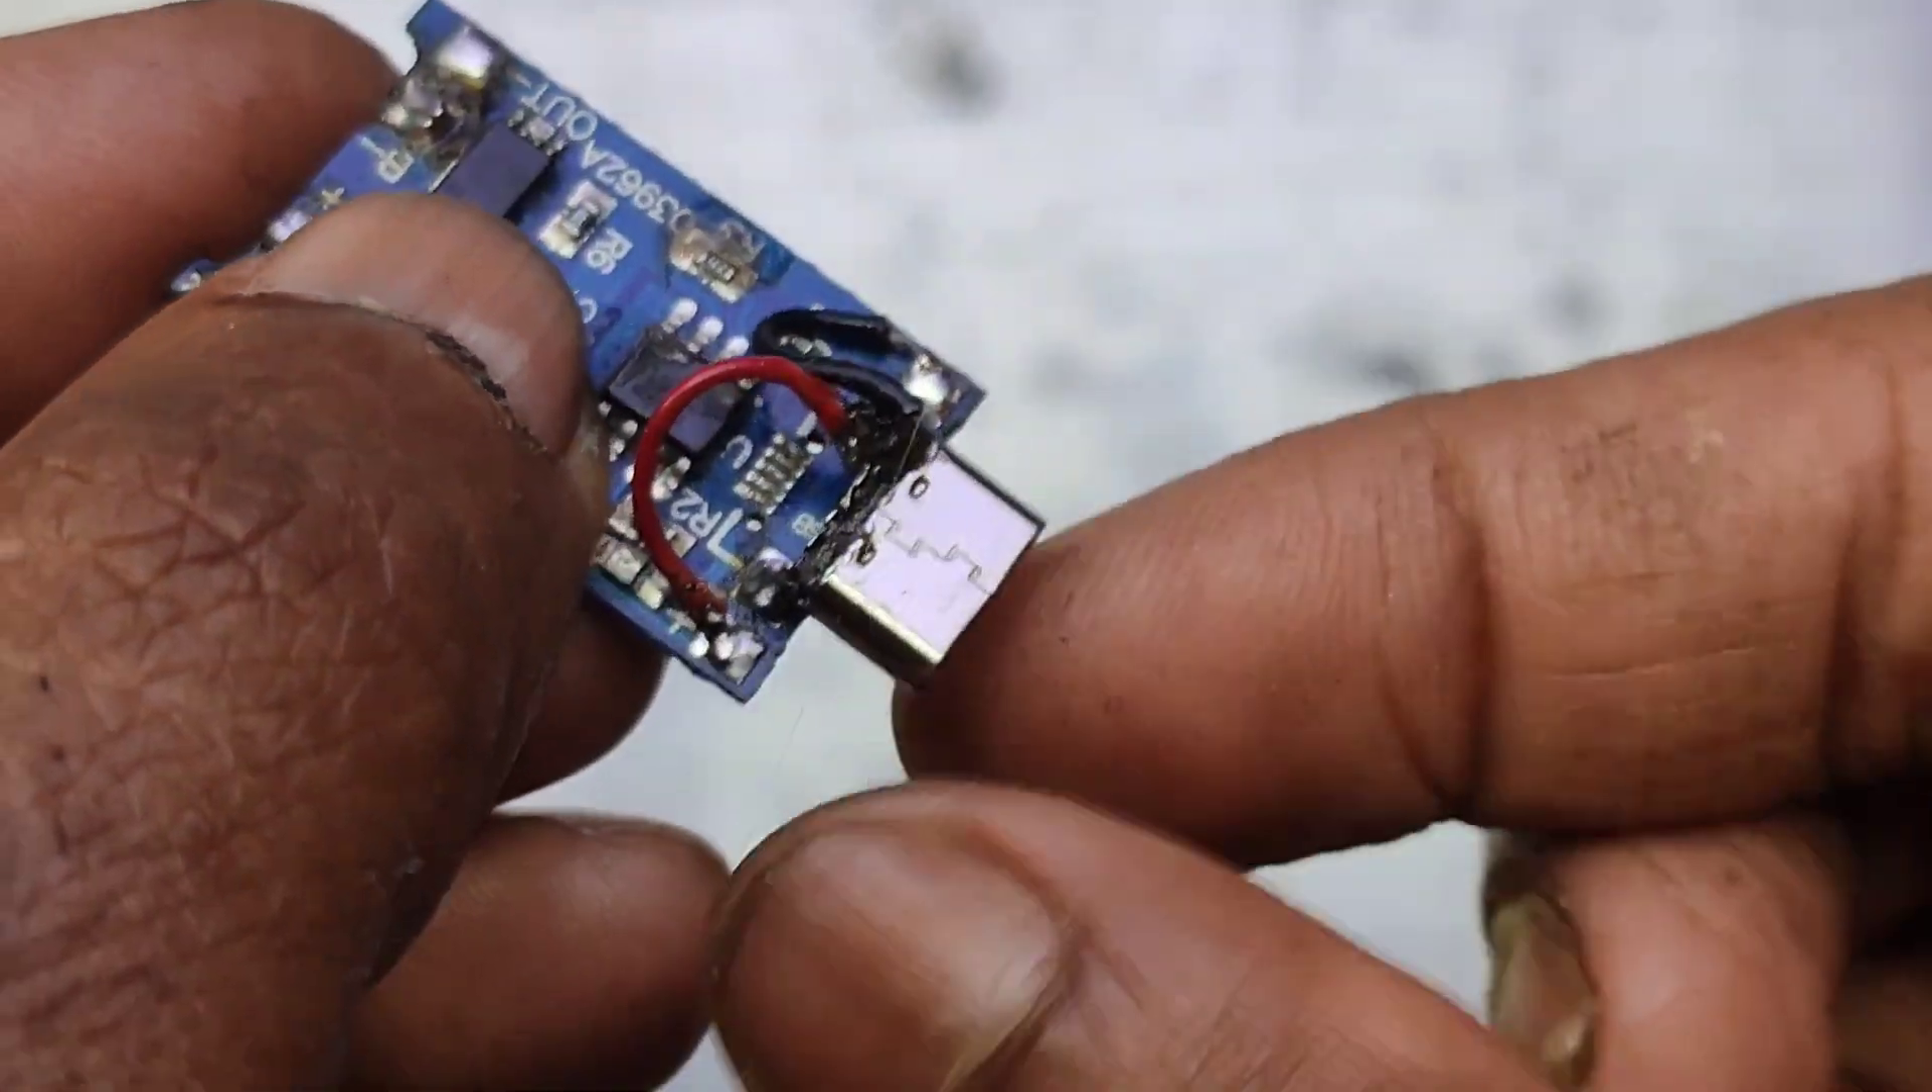Here you can see the connector attached to the charging module.